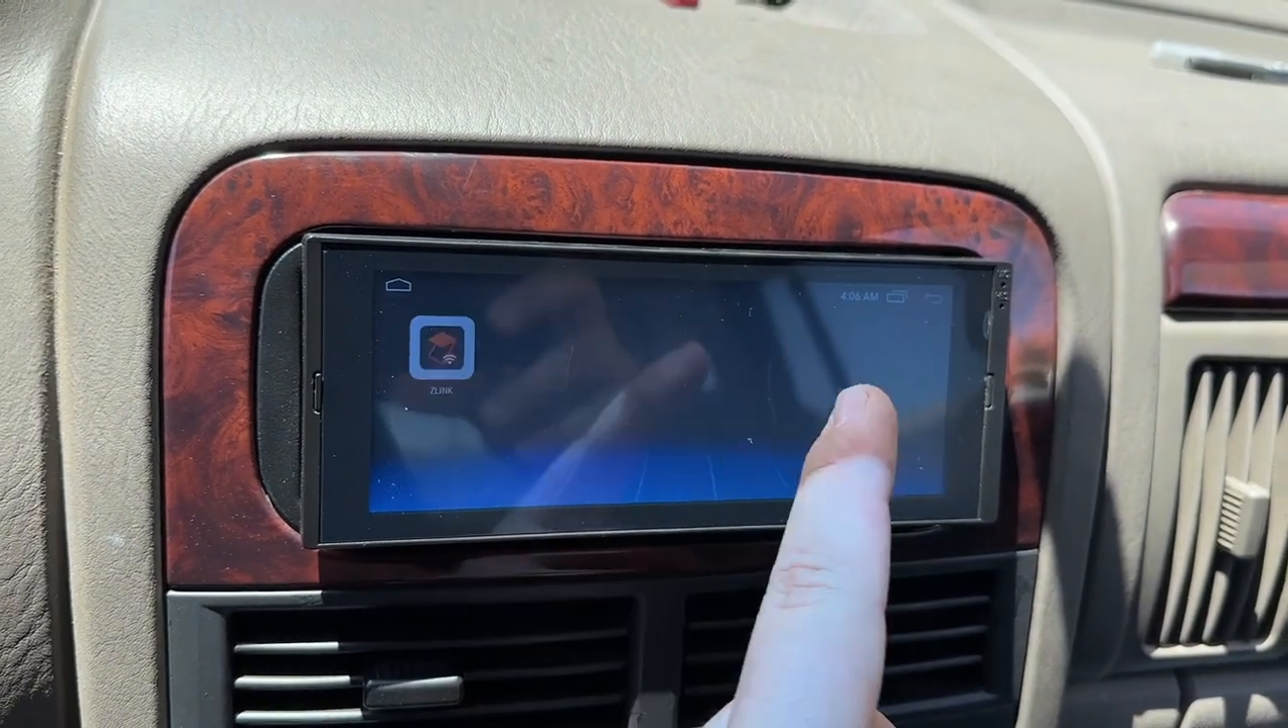So yeah, overall, this radio is pretty simple to install. It does stick out a little bit.